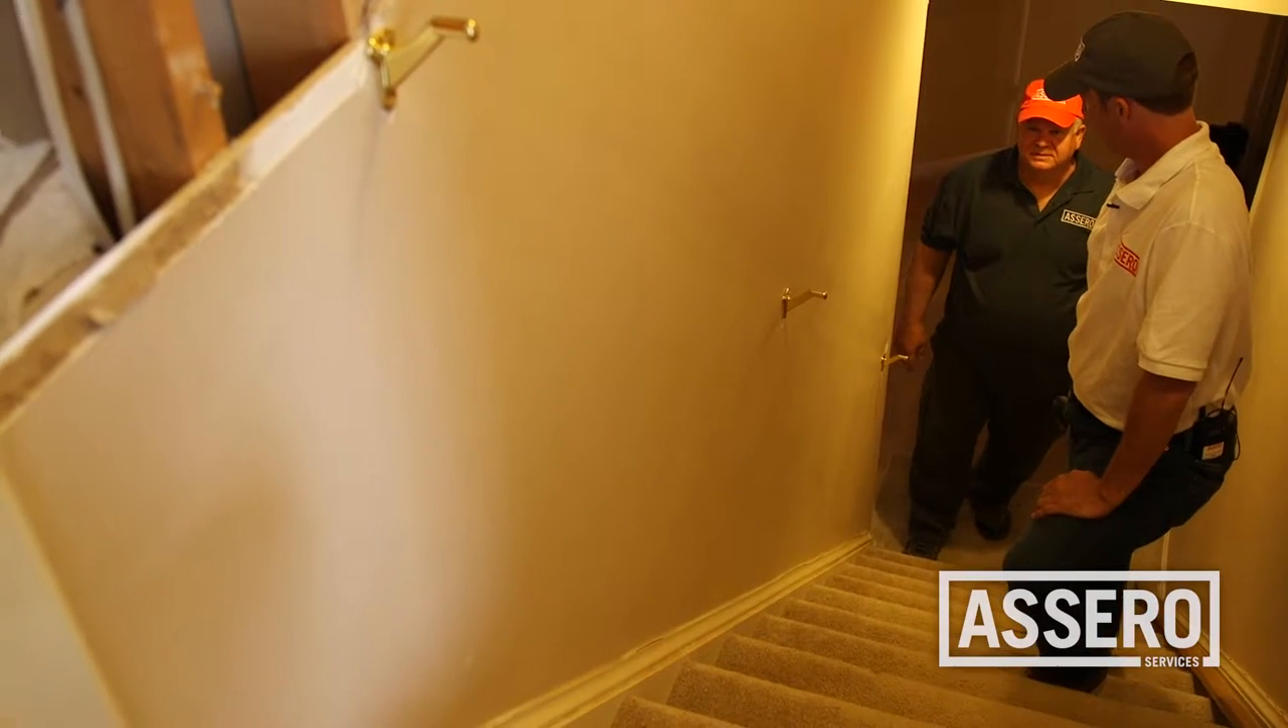Now we have our brackets installed.